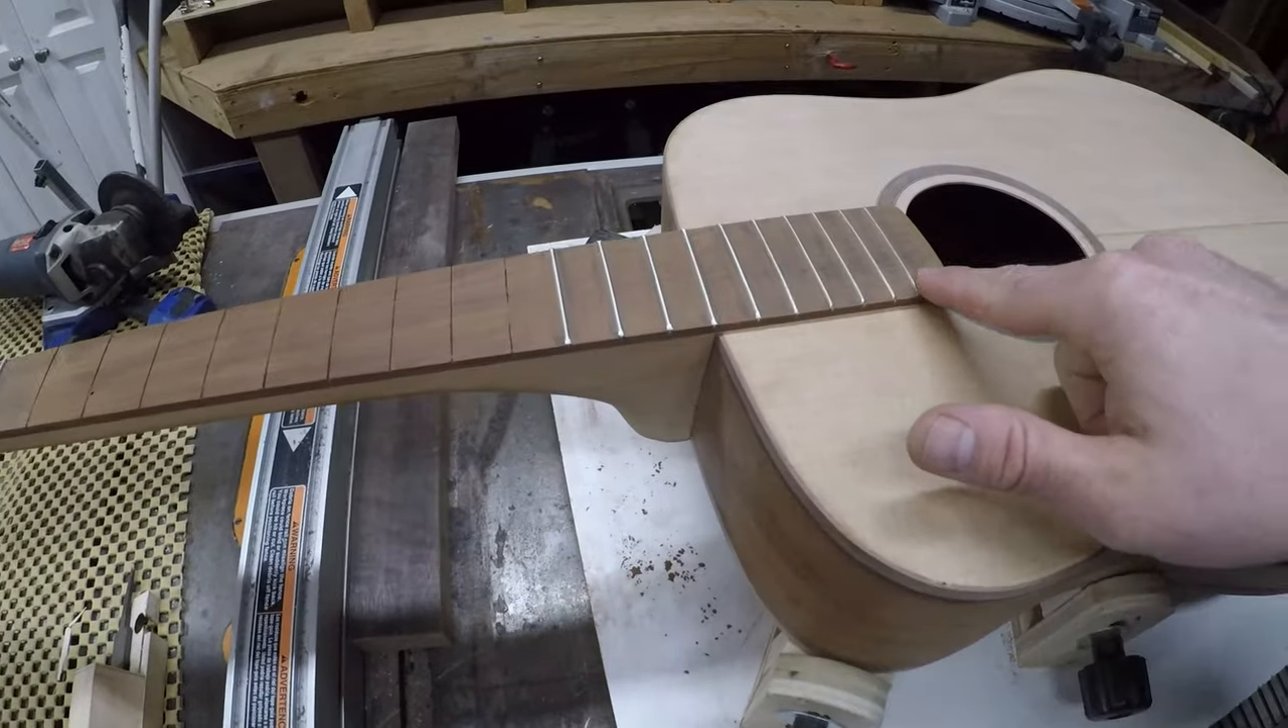You can see I've got just my 10 or so frets installed.